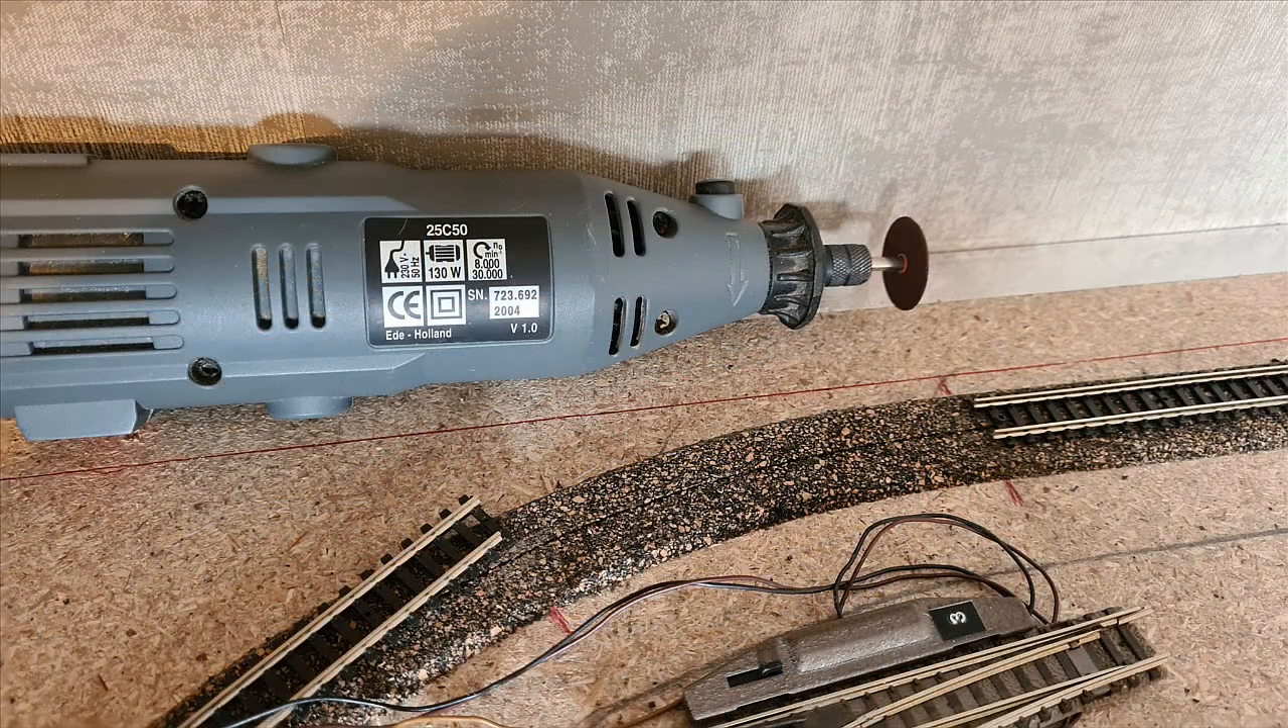So here is the track removed and I also need to lower down the cork.